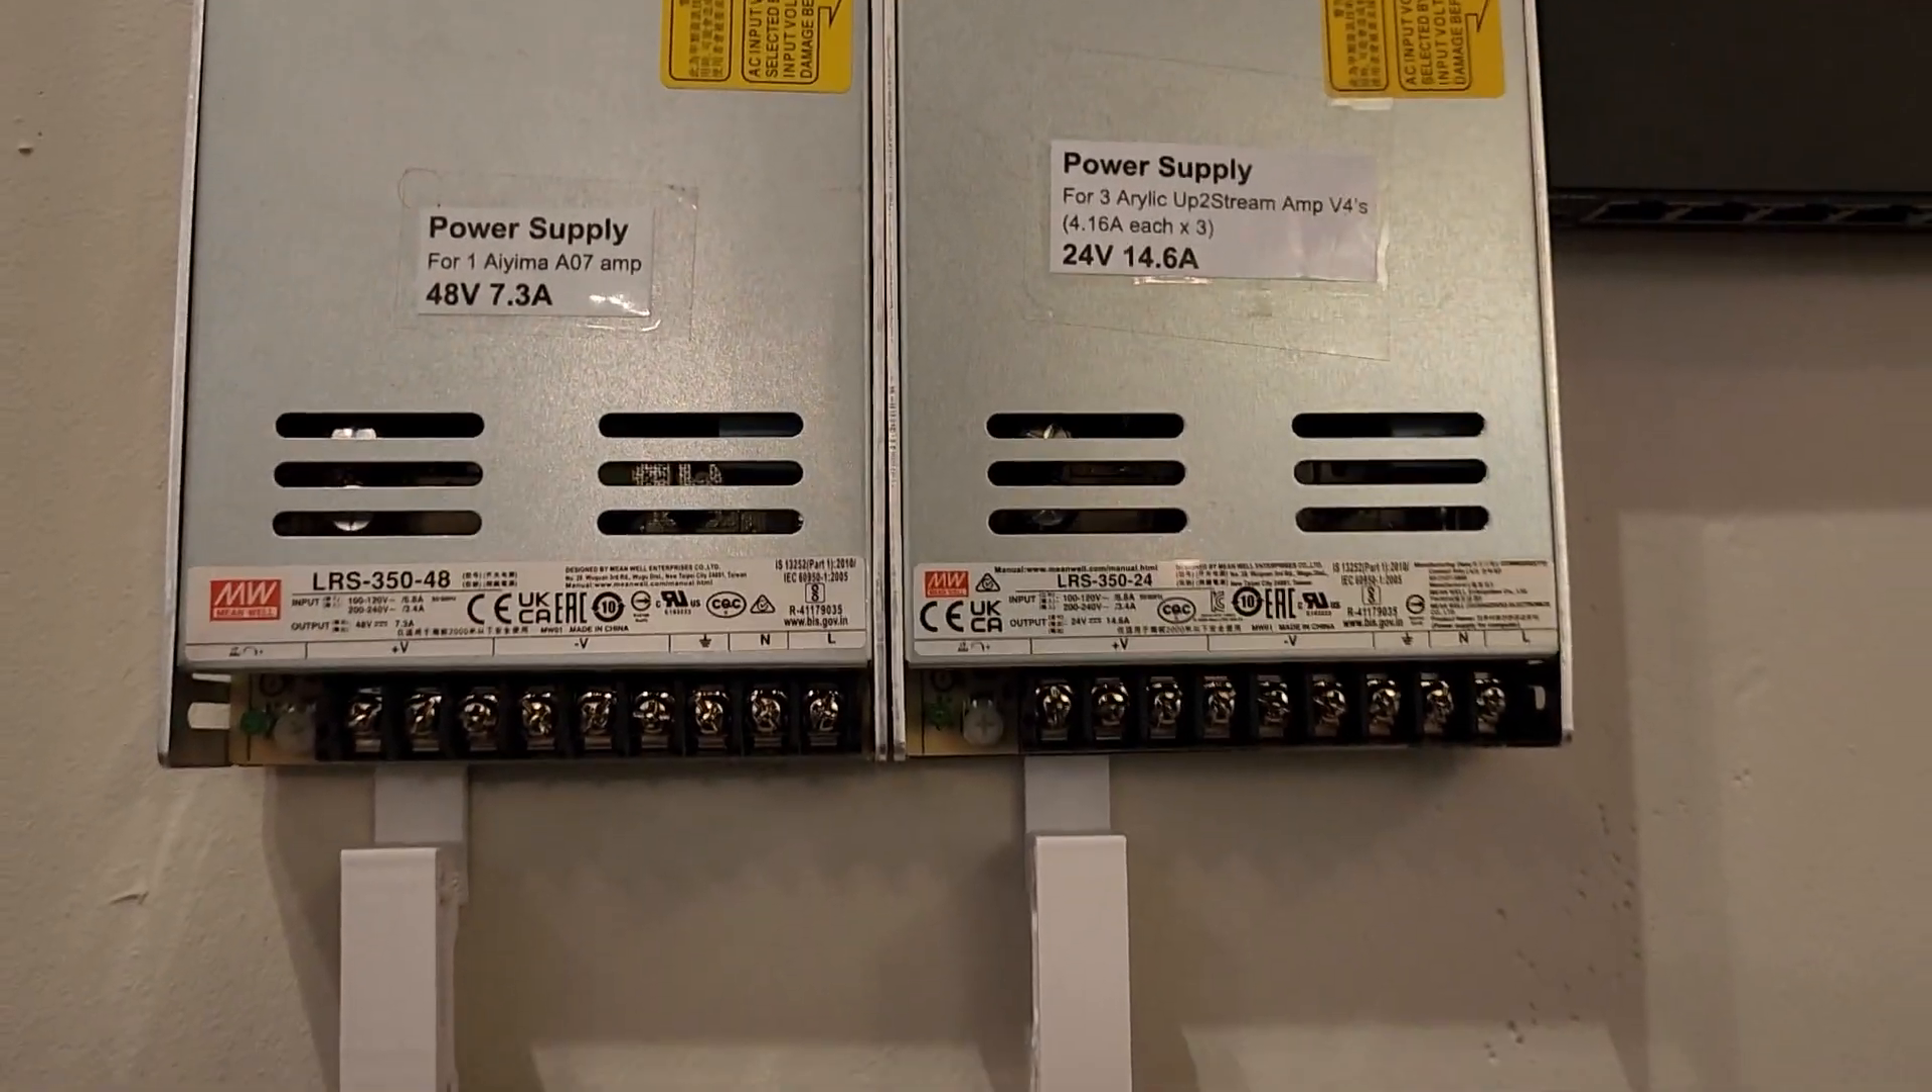I haven't done any of the wiring yet at this point.